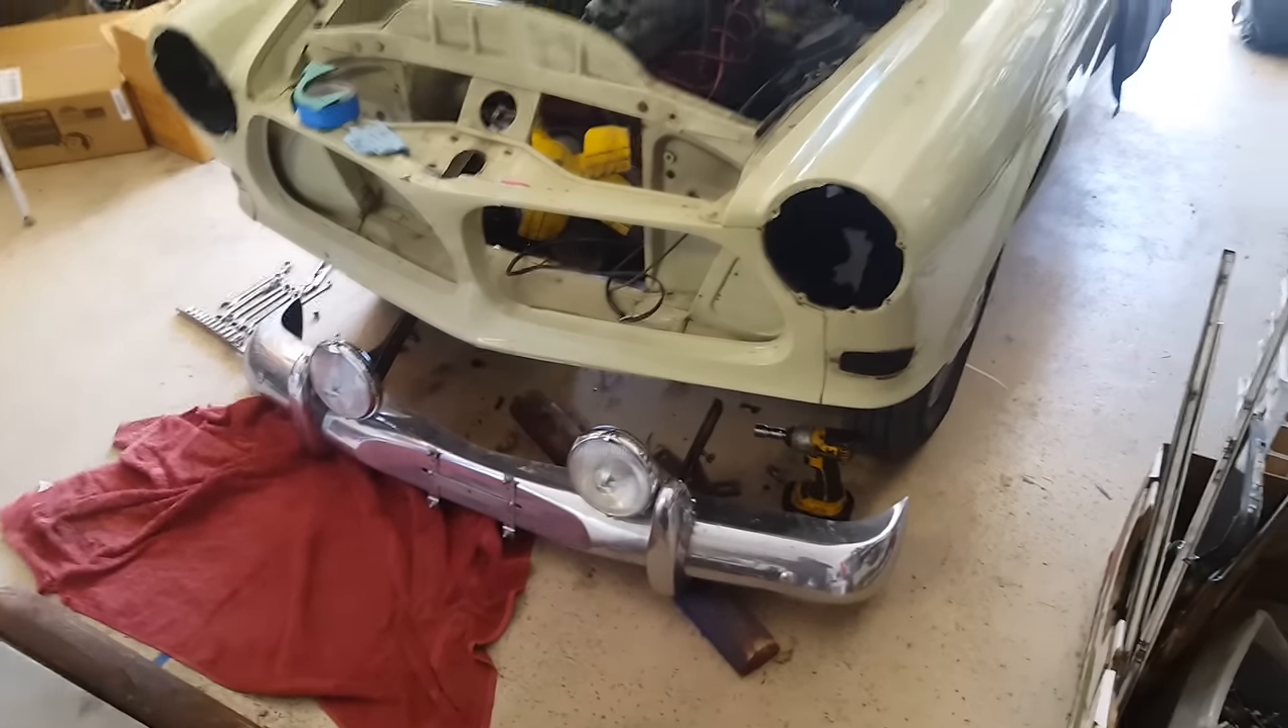I've got the bumper off. That was so easy.